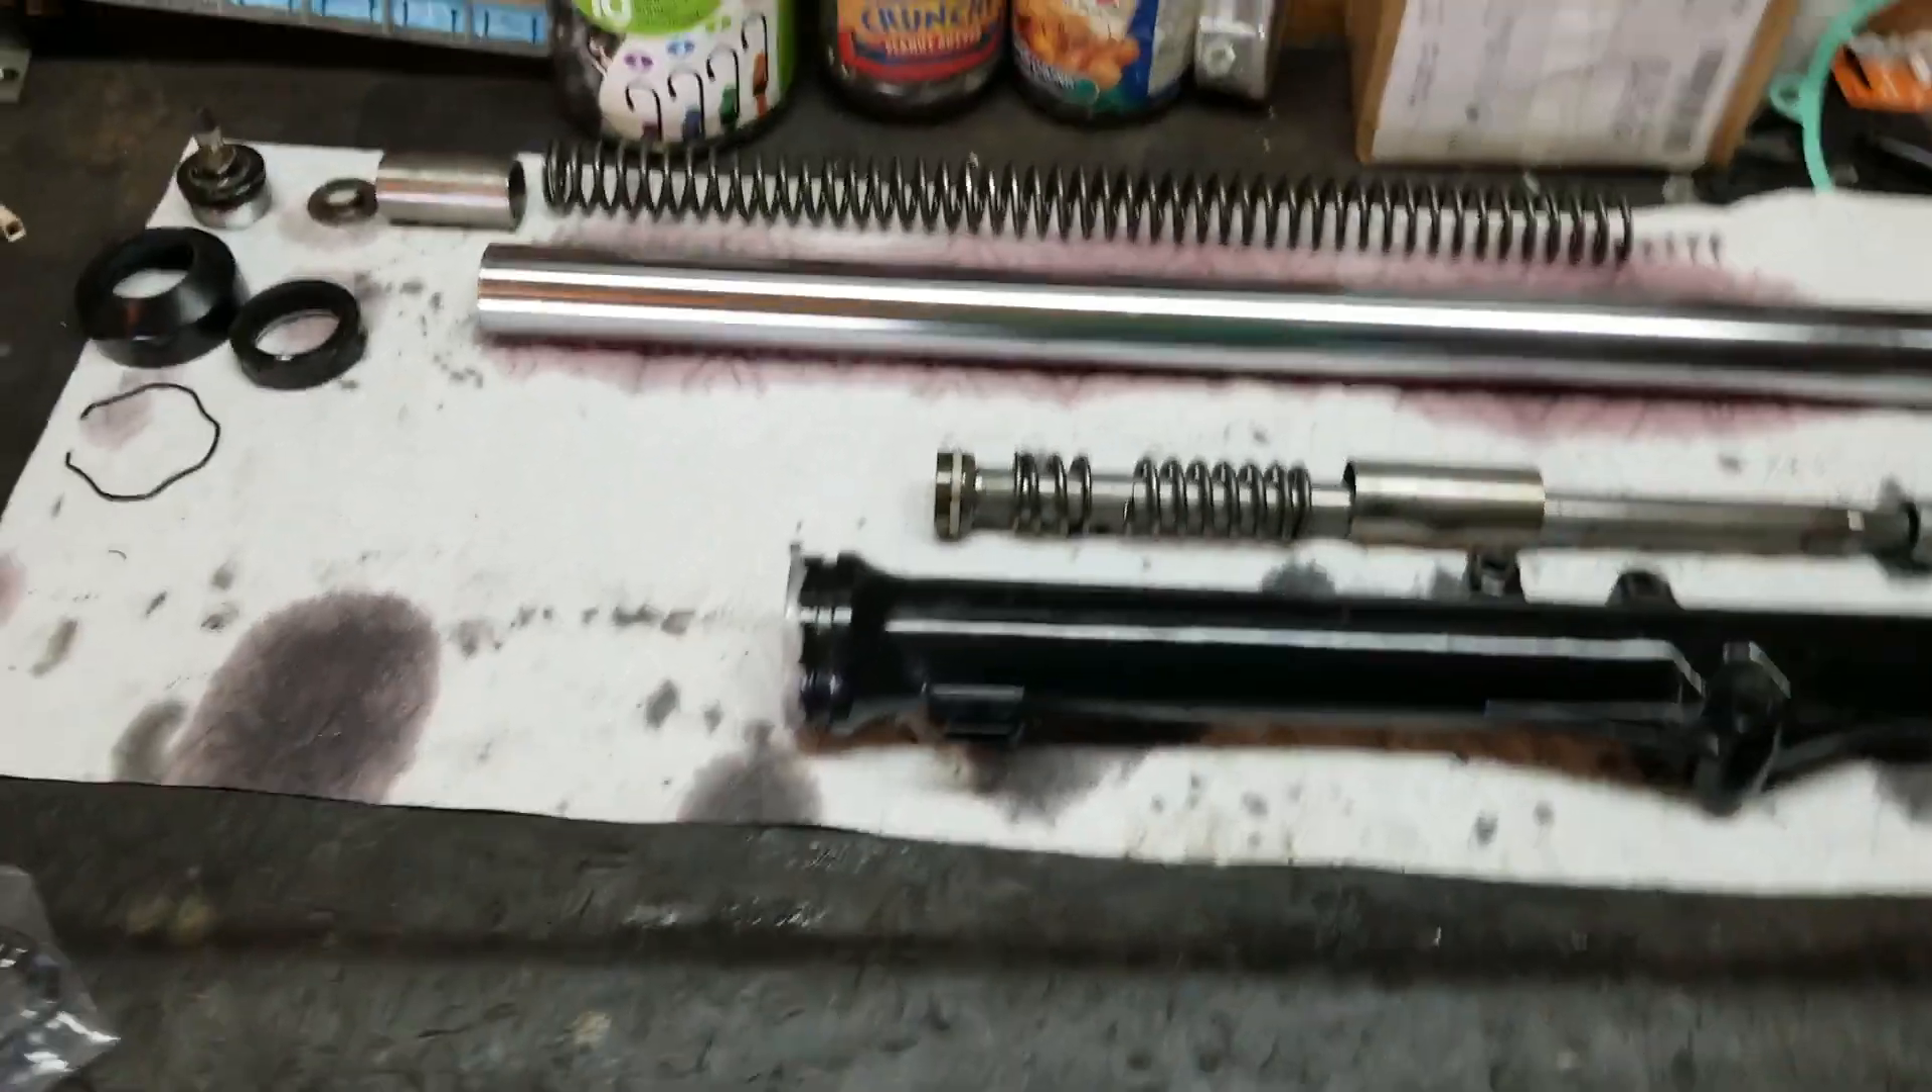Here's one fork tube fully disassembled.